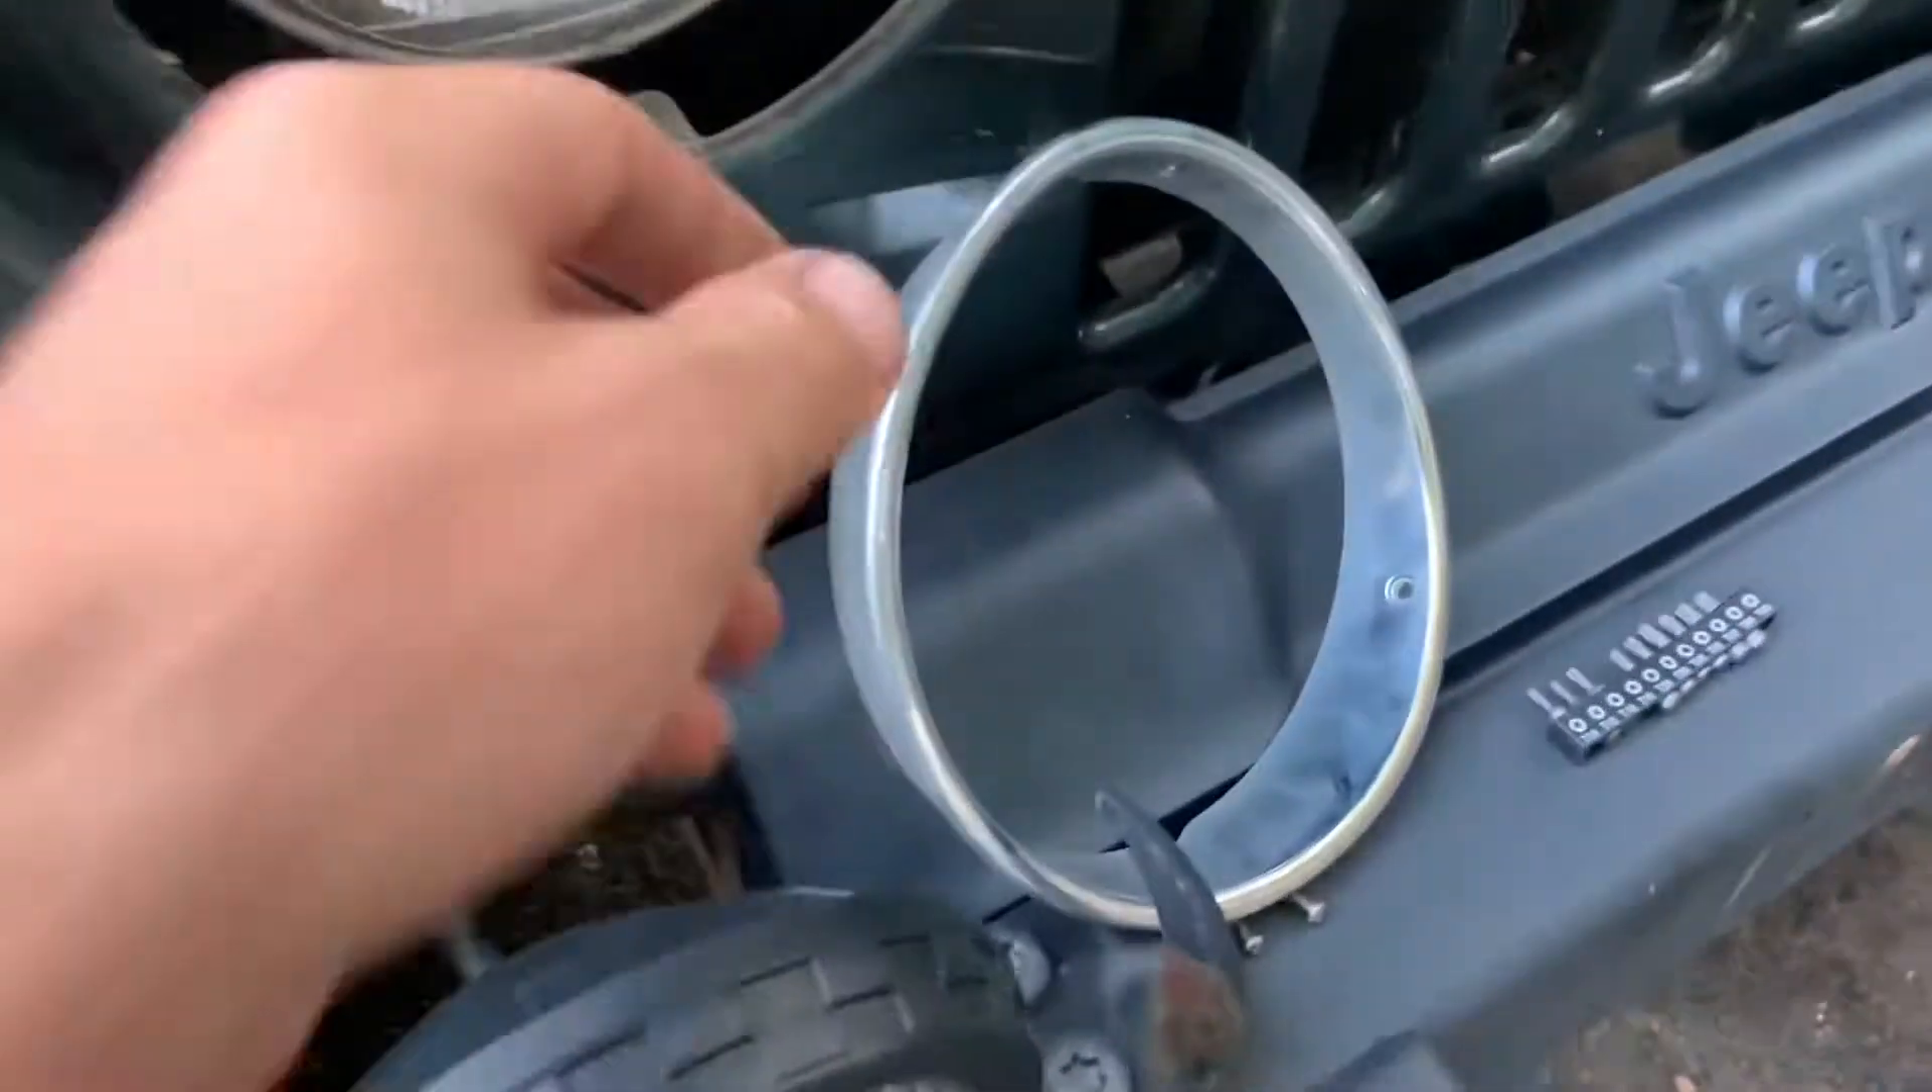The outer ring is off now.